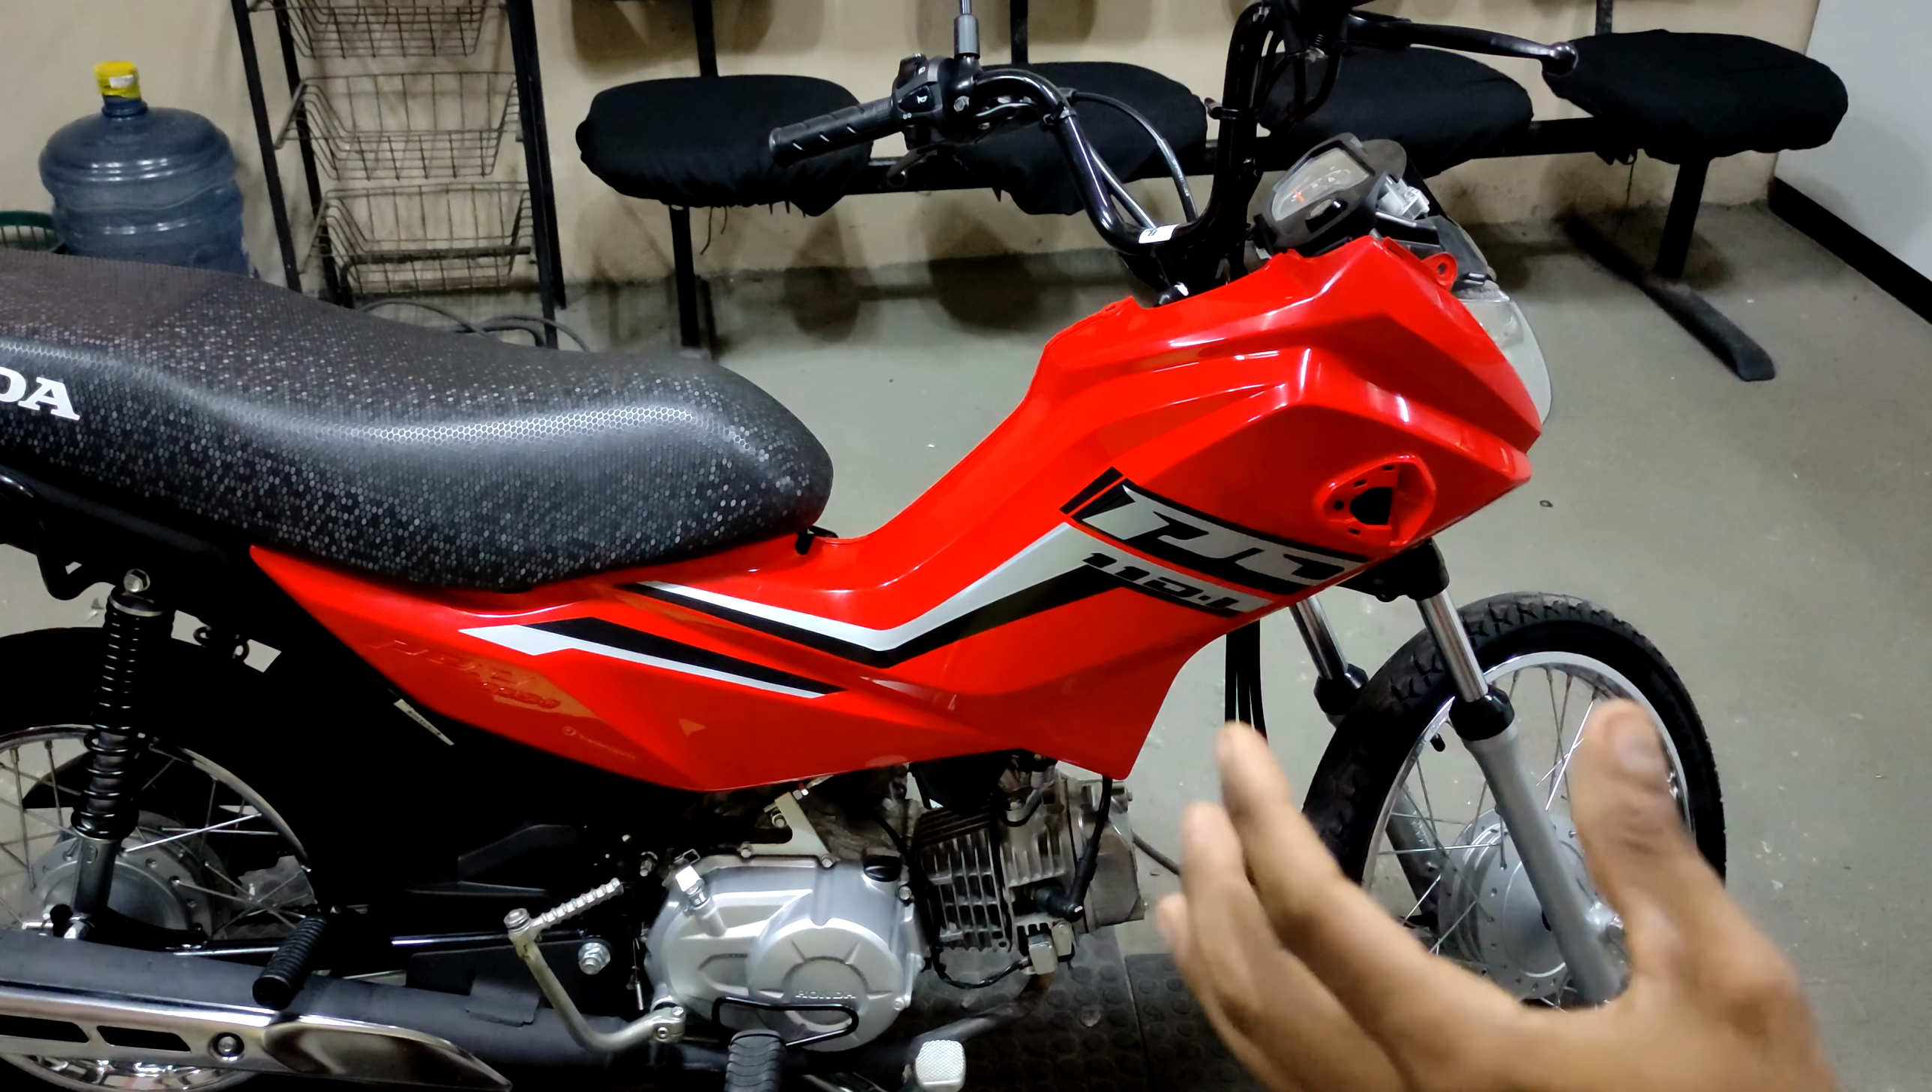Aí agora eu encaixei a carenagem novamente.